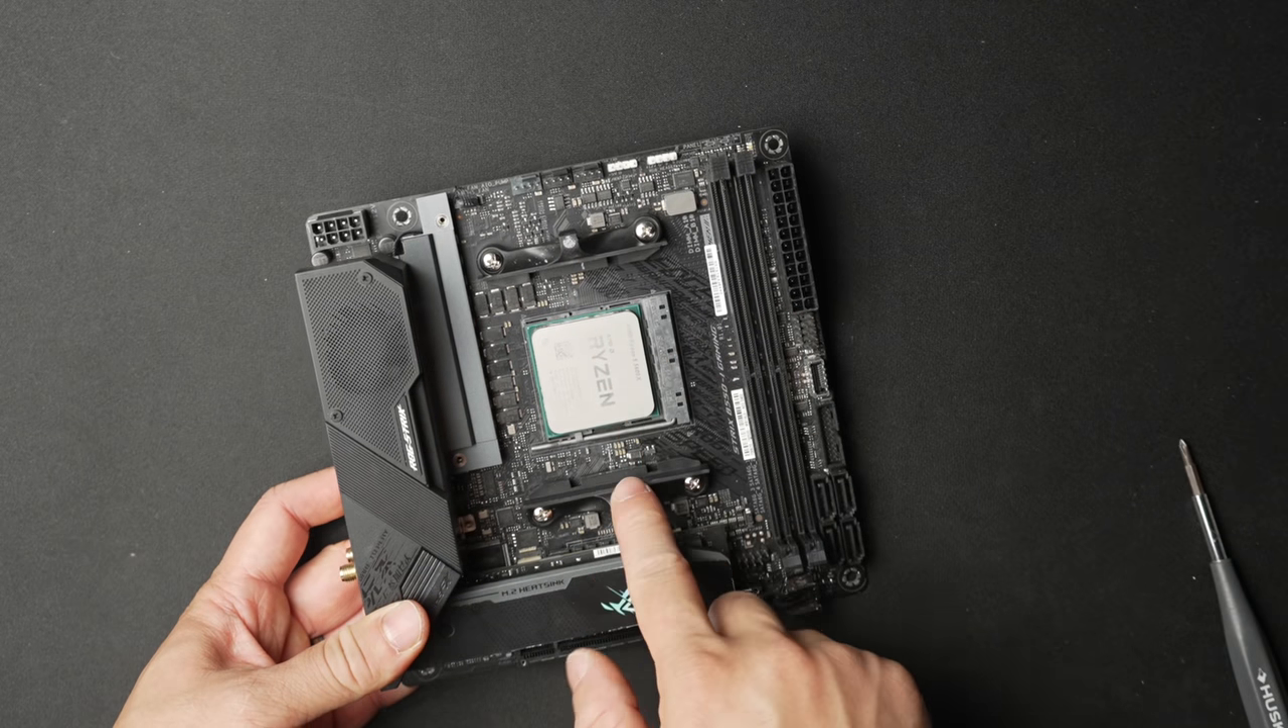We don't have to put the ram on just yet.